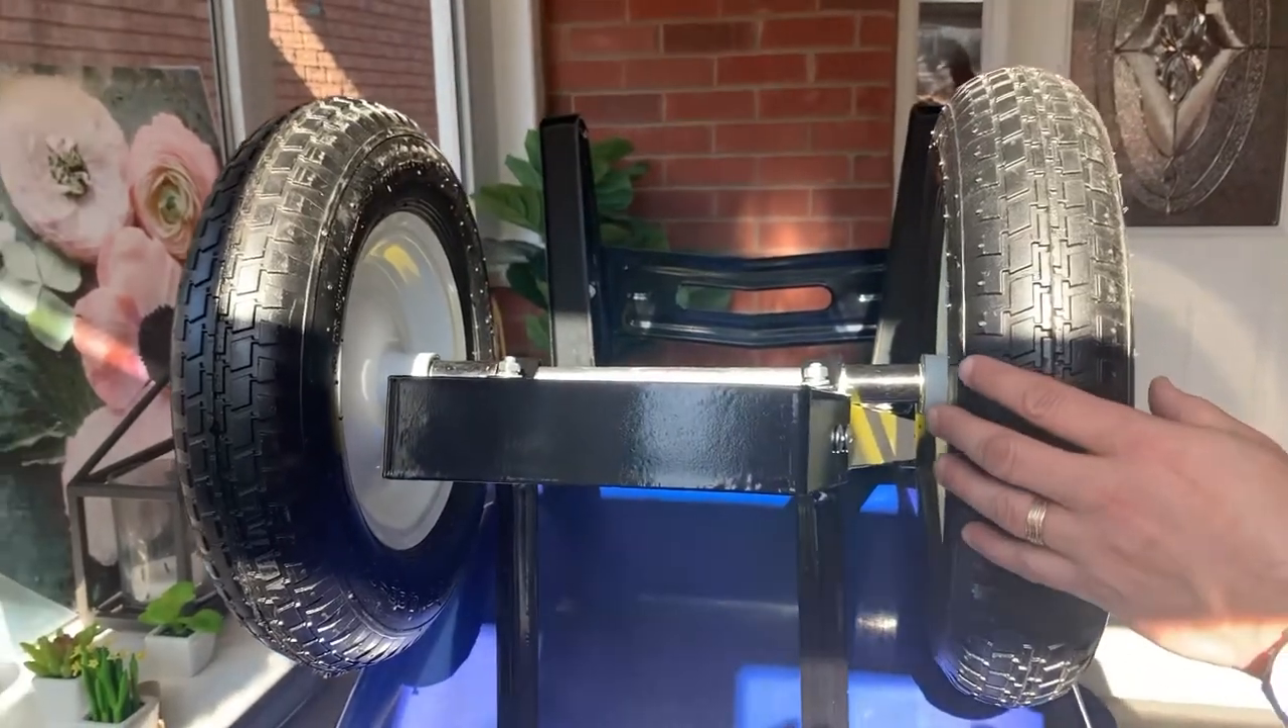In this phase, what we've done, in this stage, we put both pneumatic tires on.